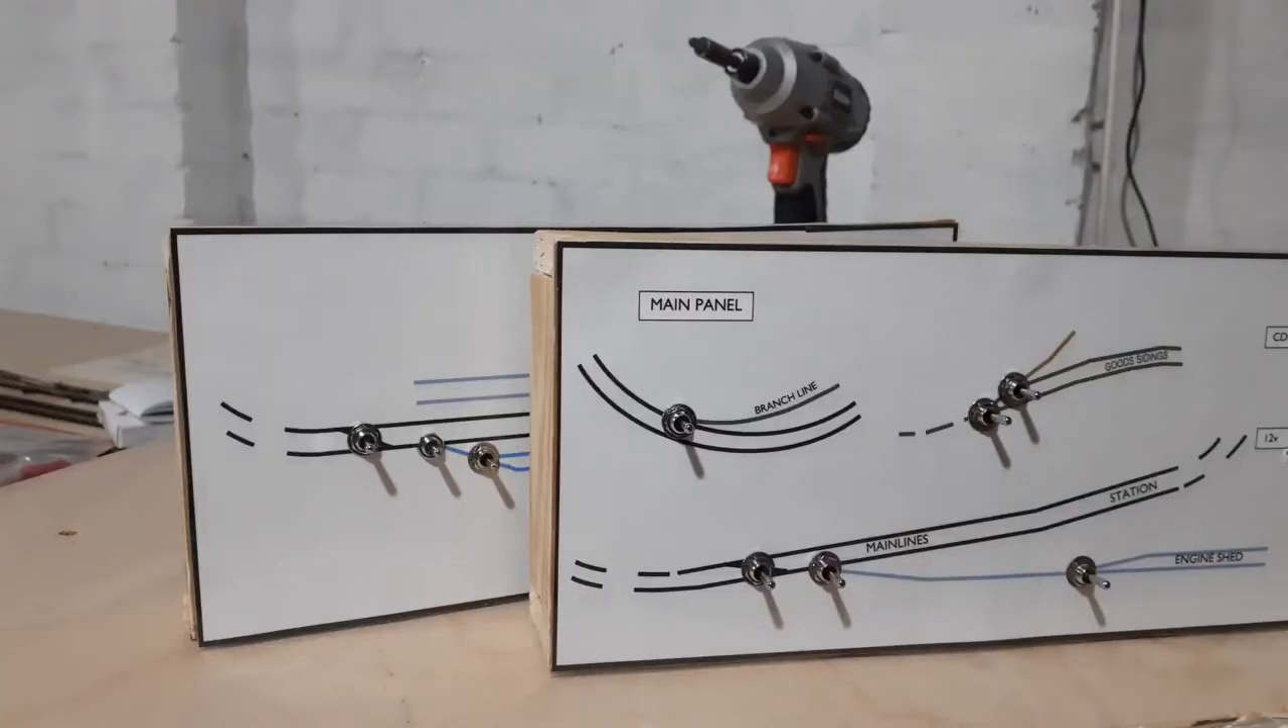I've got all the switches screwed in.